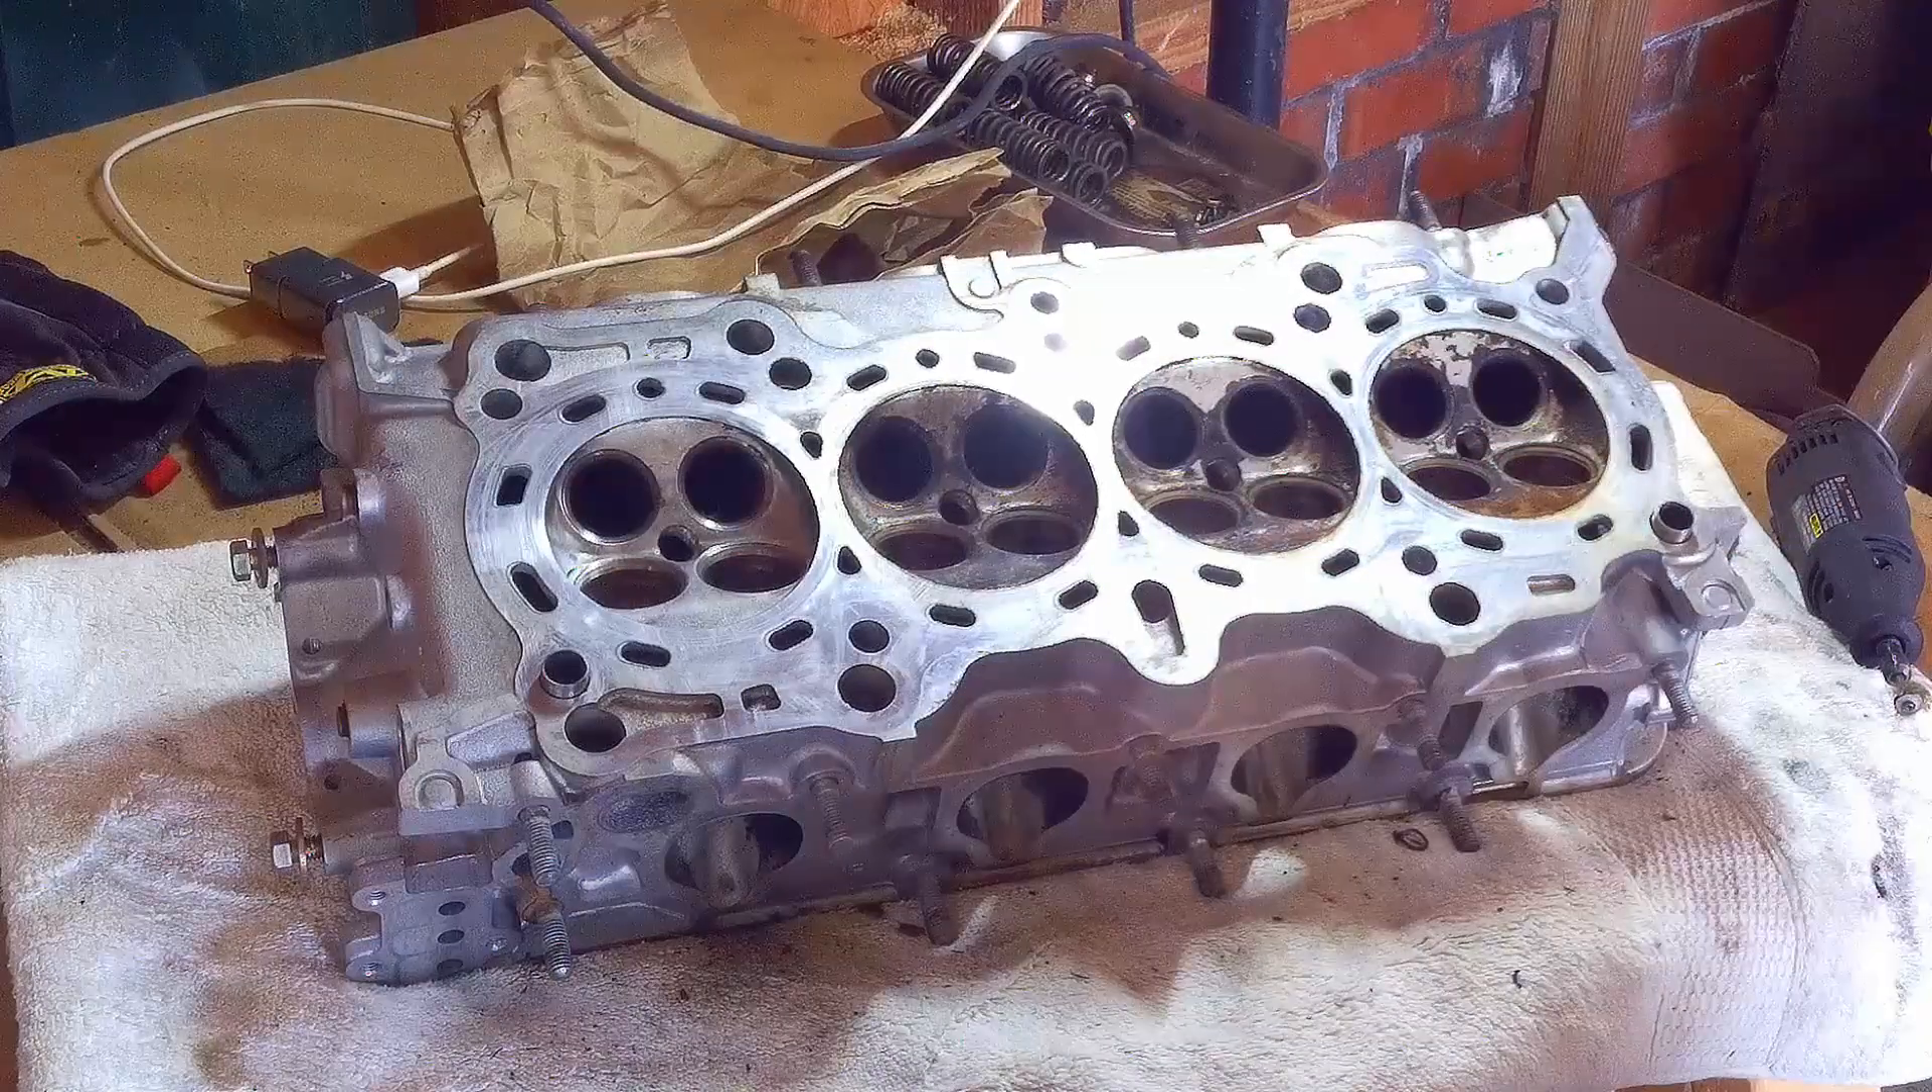All the valves are out of the engine now.